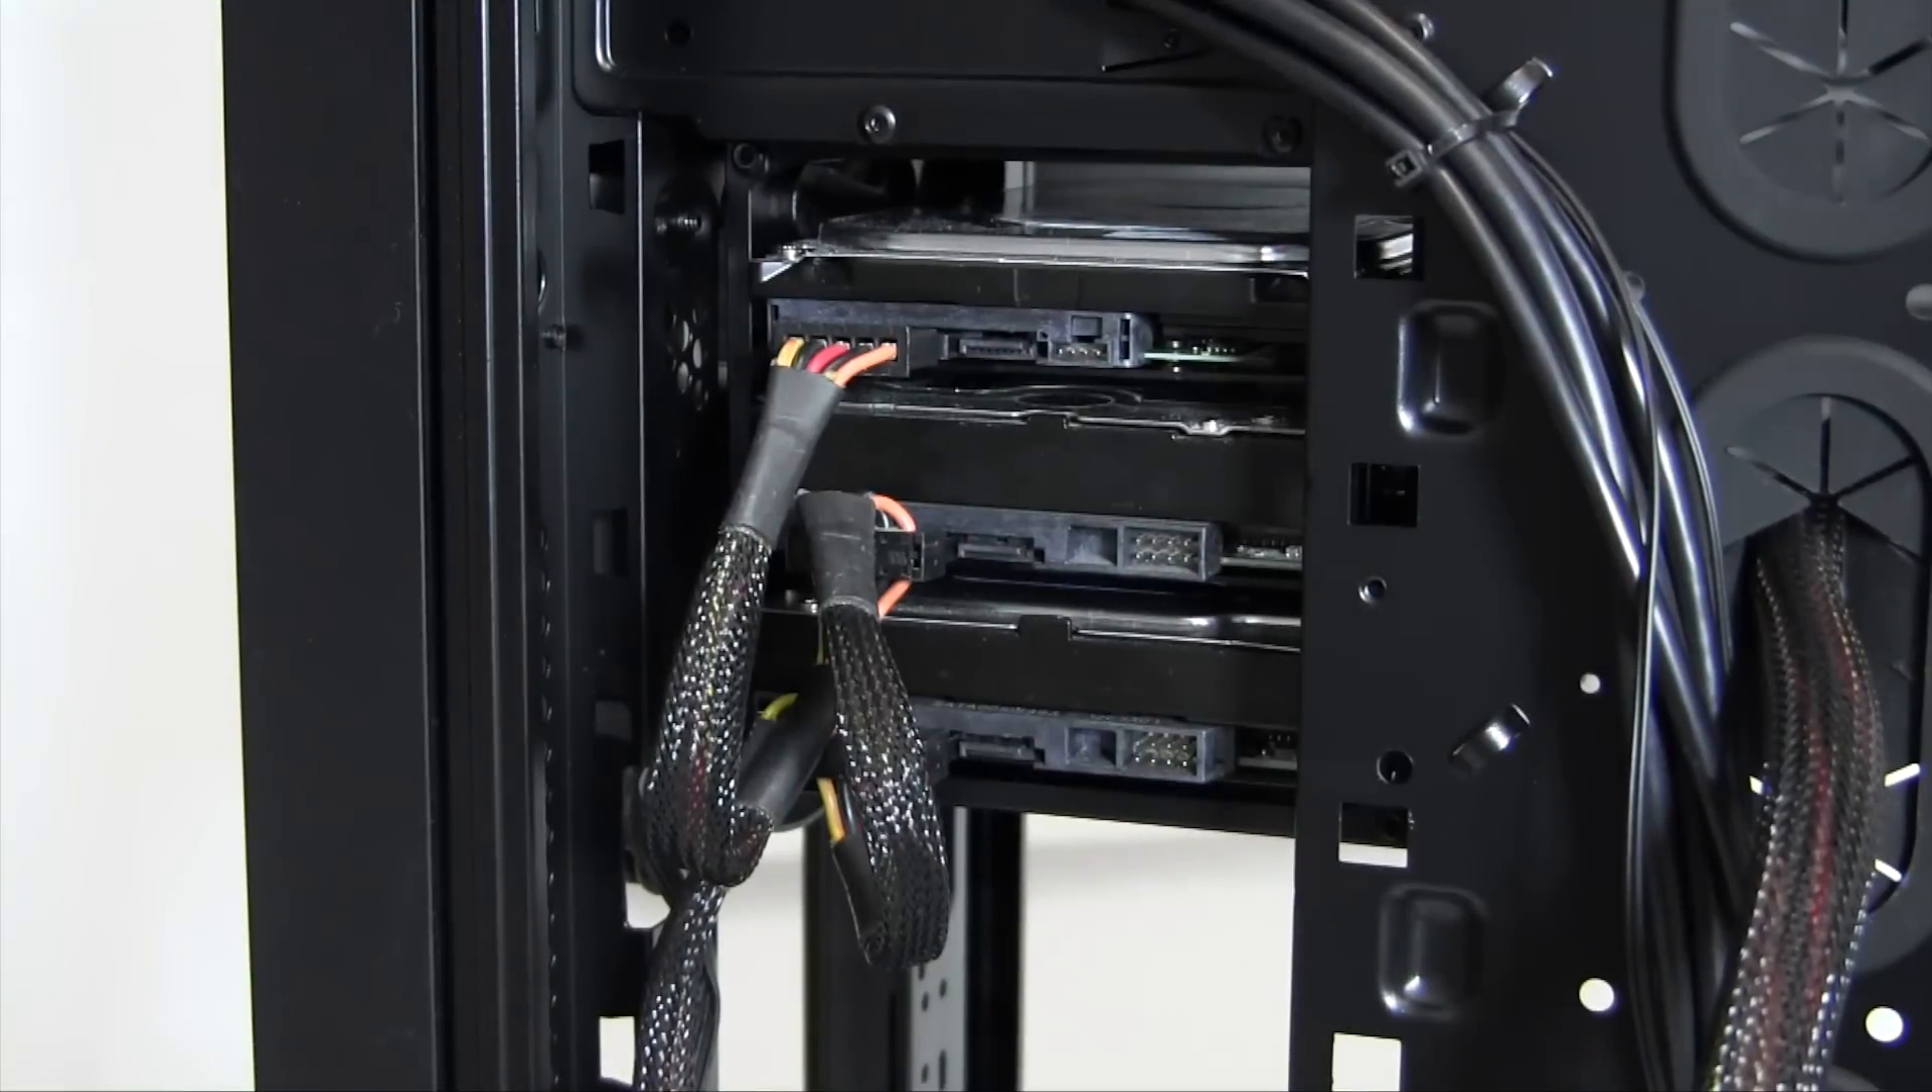All of my drives now have power and are only needing the SATA connection.